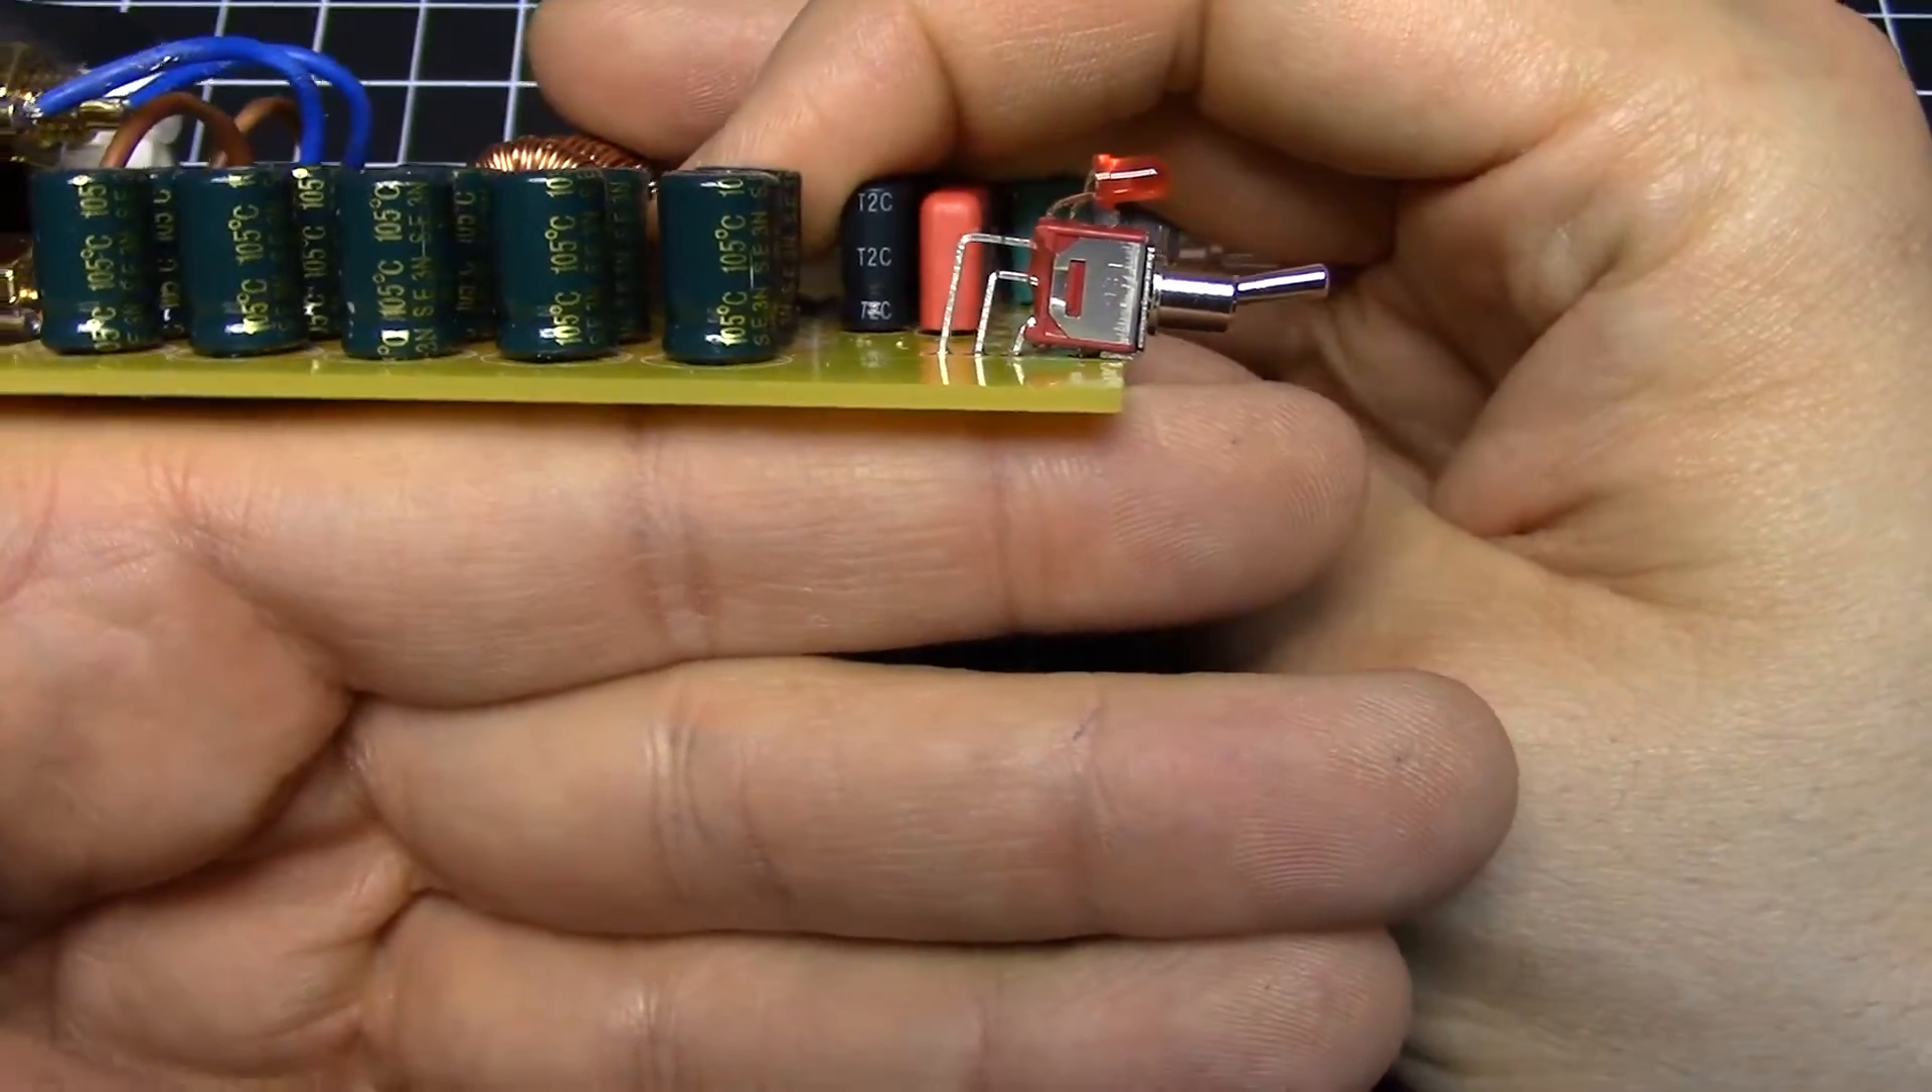Look at the power switch it's uh it's so crooked.